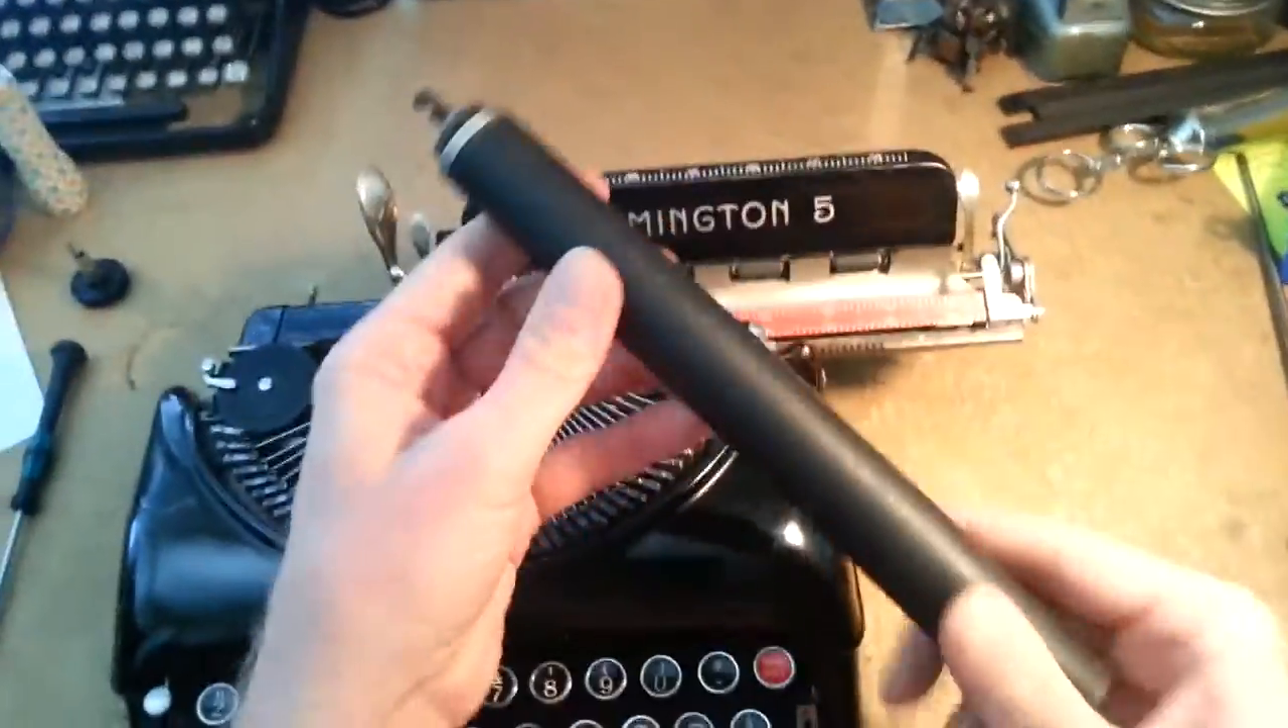Alright, so now you've got your platen out.